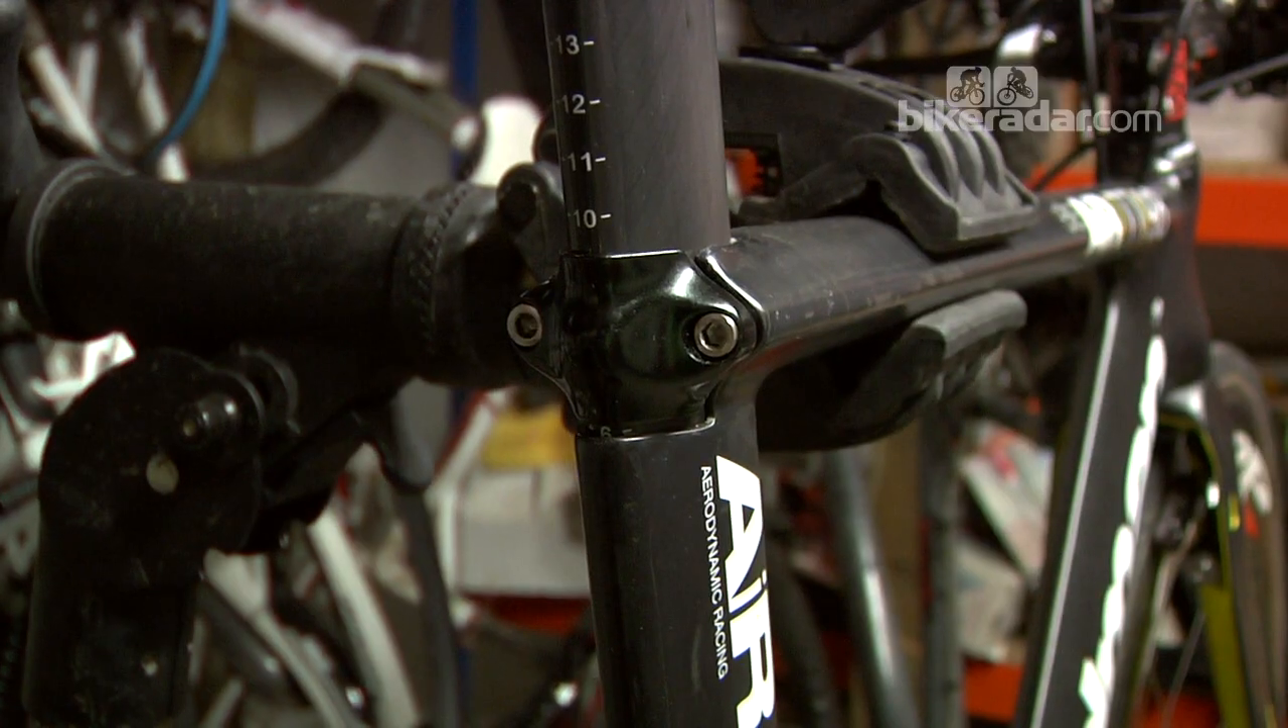The seat post is nicely flush against the top tube here.